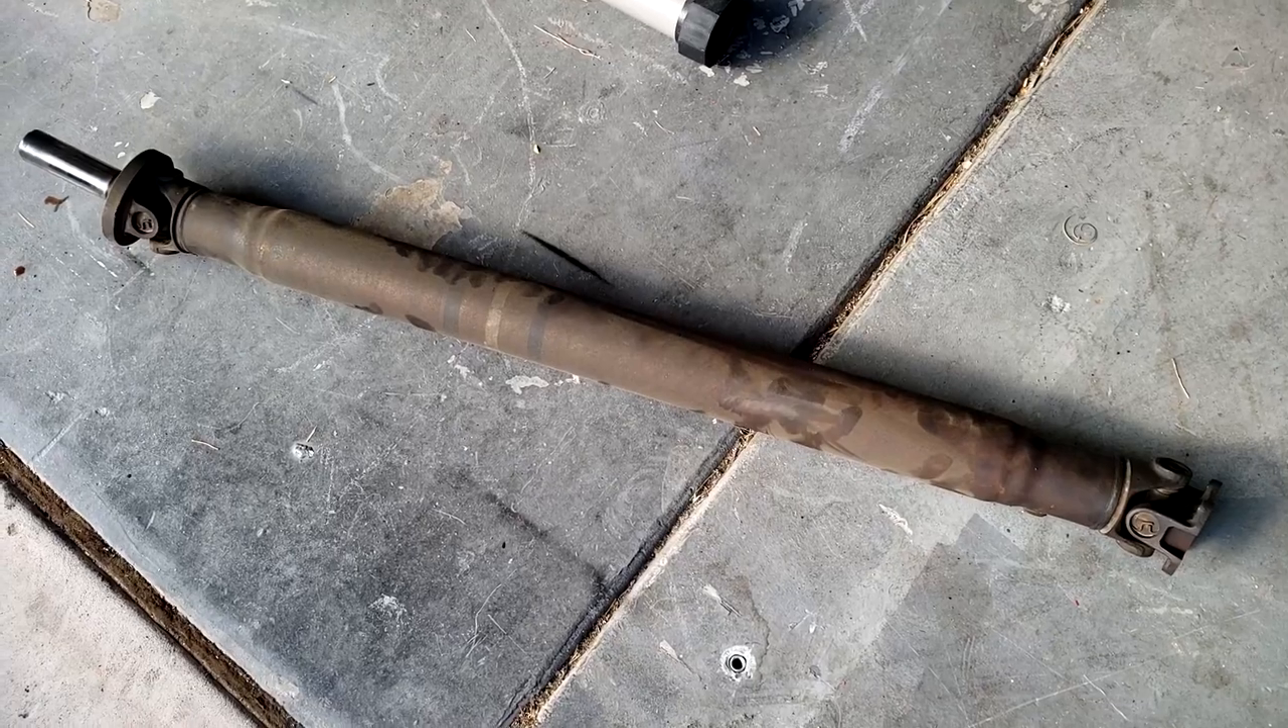So here's our drive shaft pulled from the car.